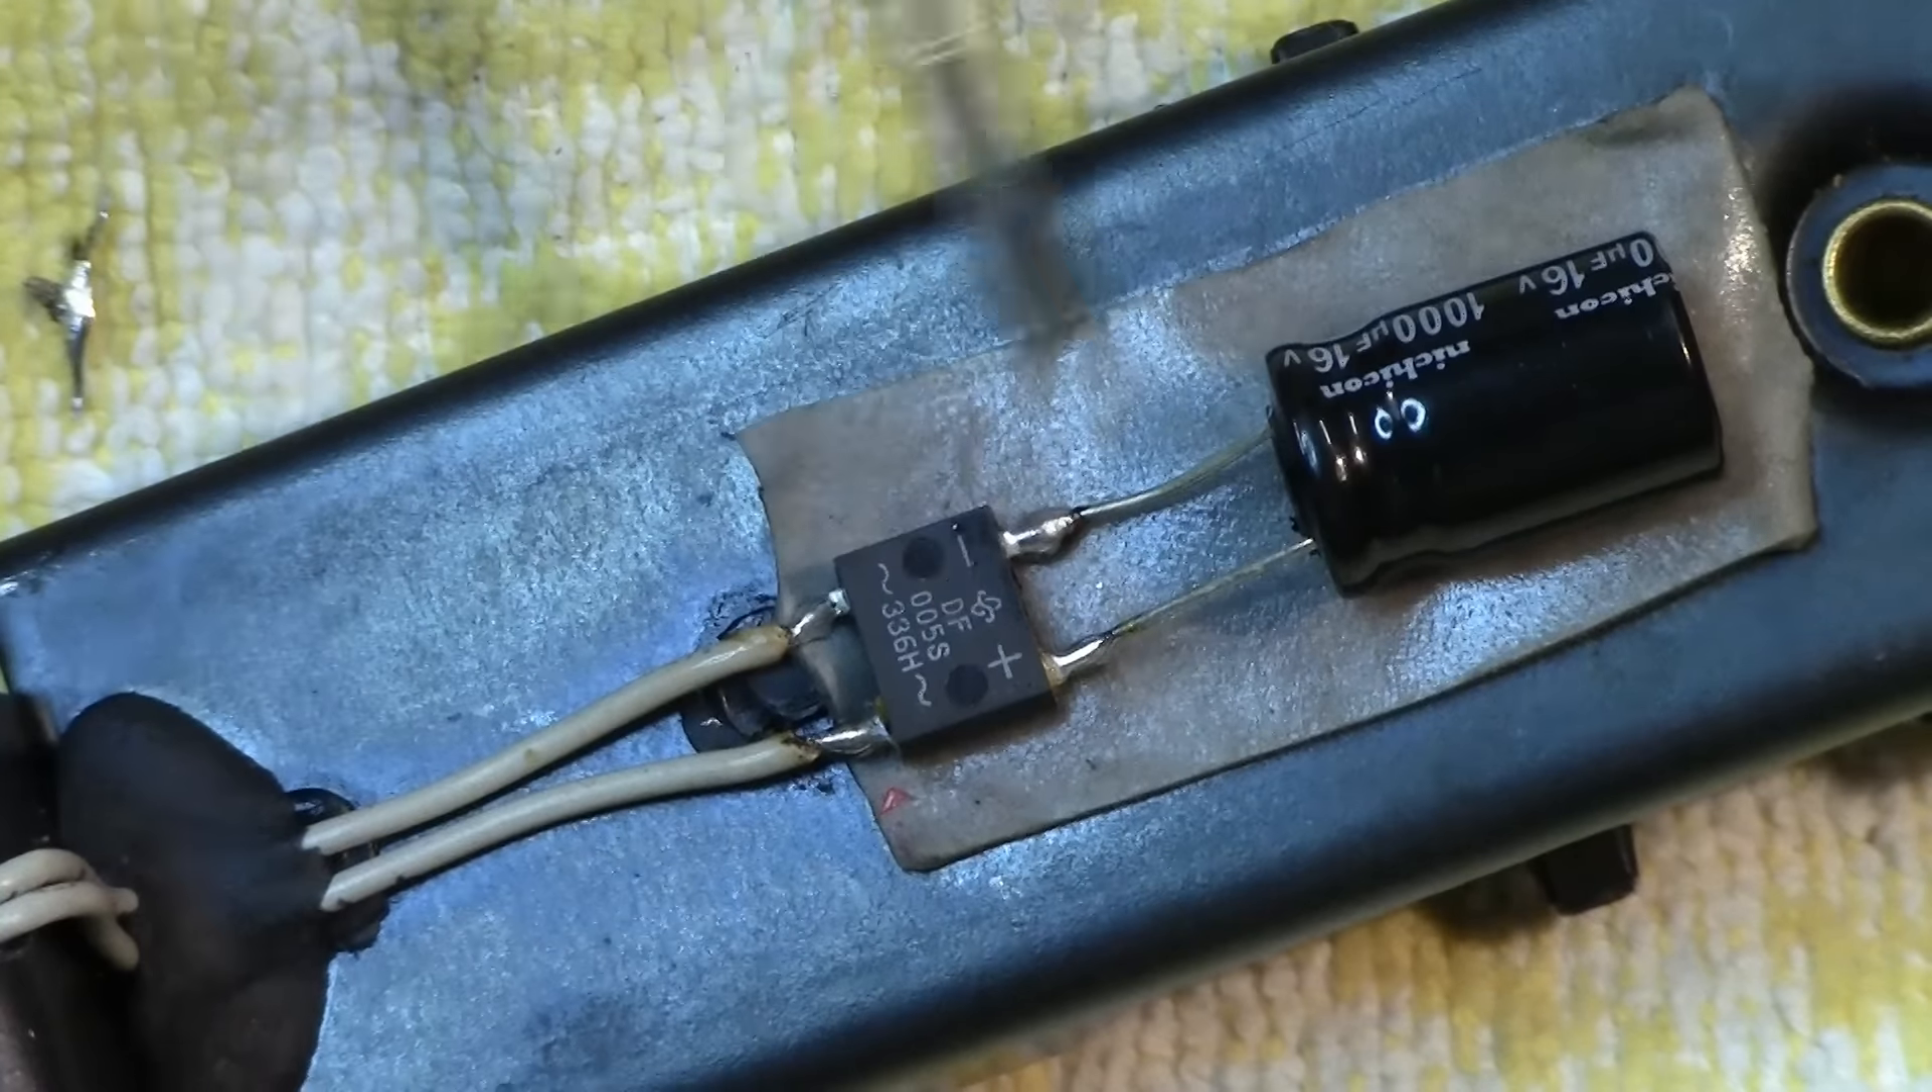Here you can now see the rectifier which is glued down with the double-sided tape.